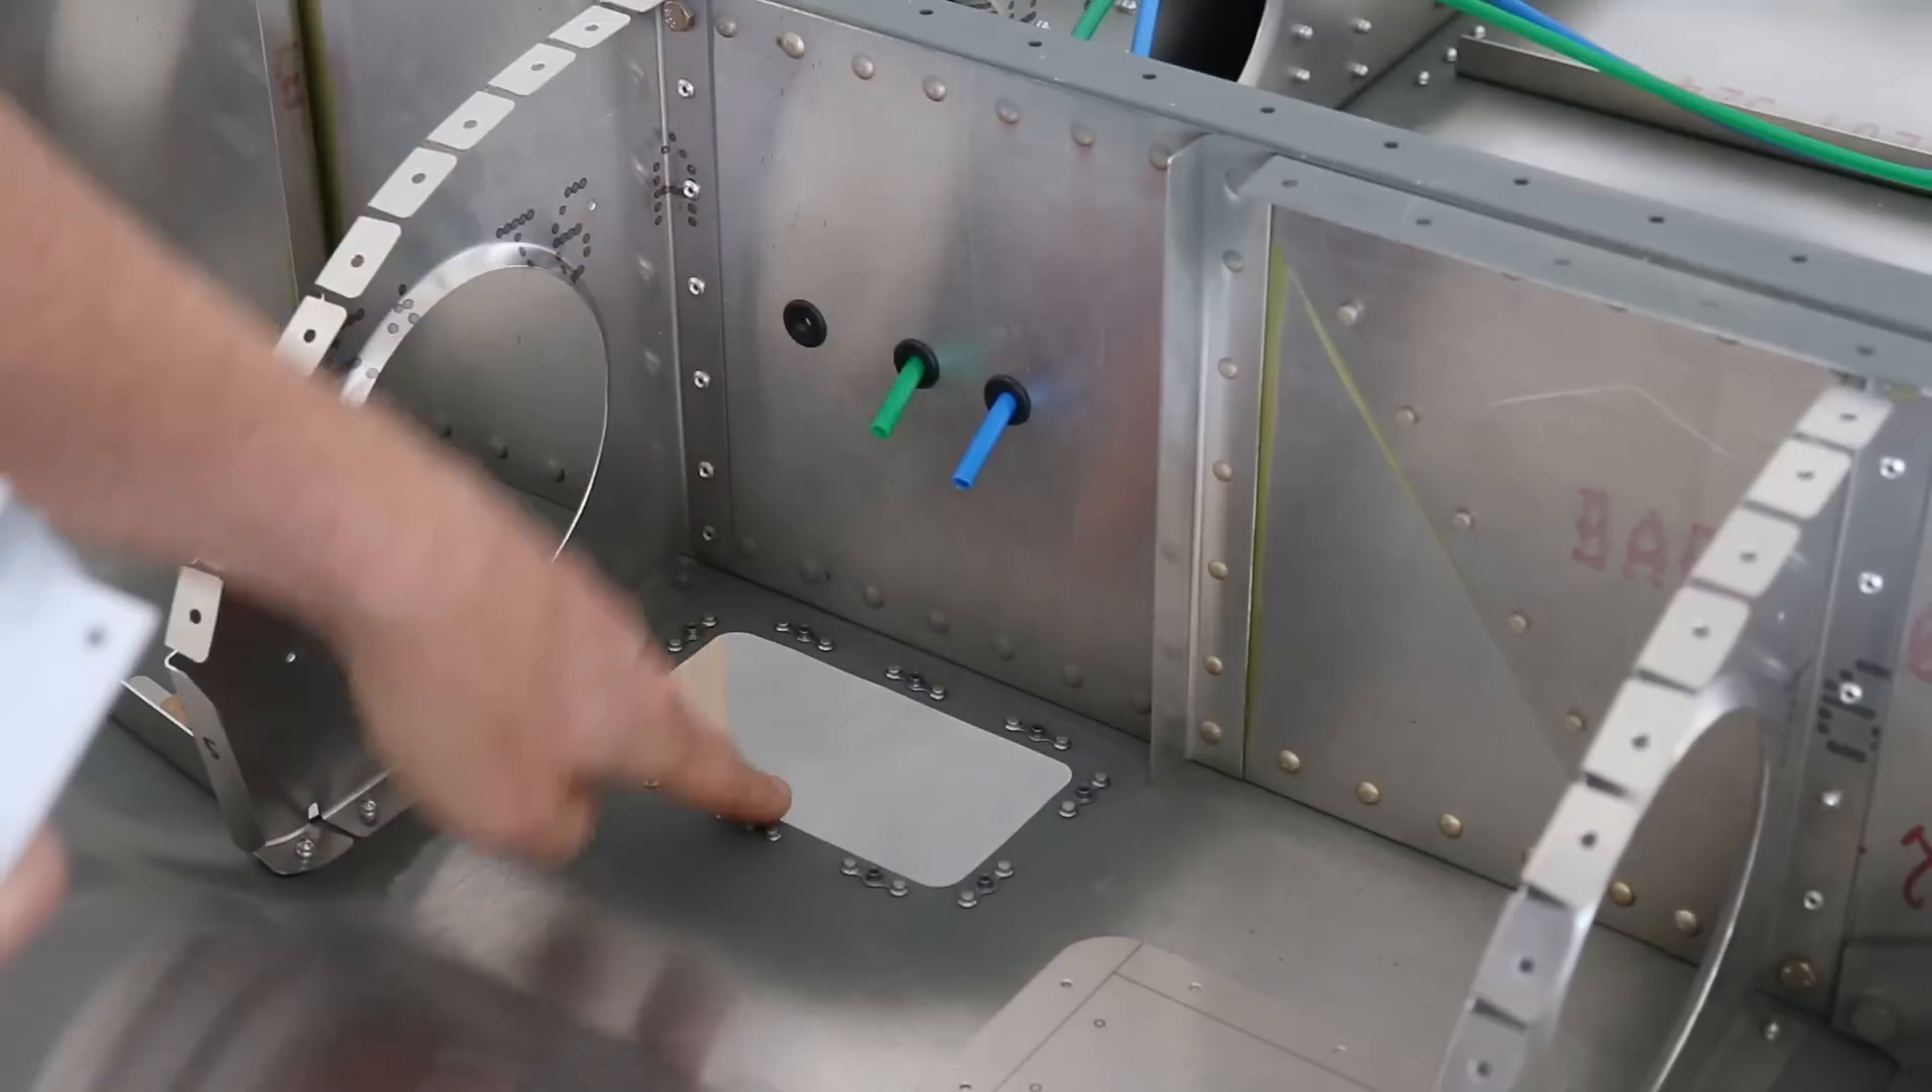I just made an access hole right here I put nut plates around it.